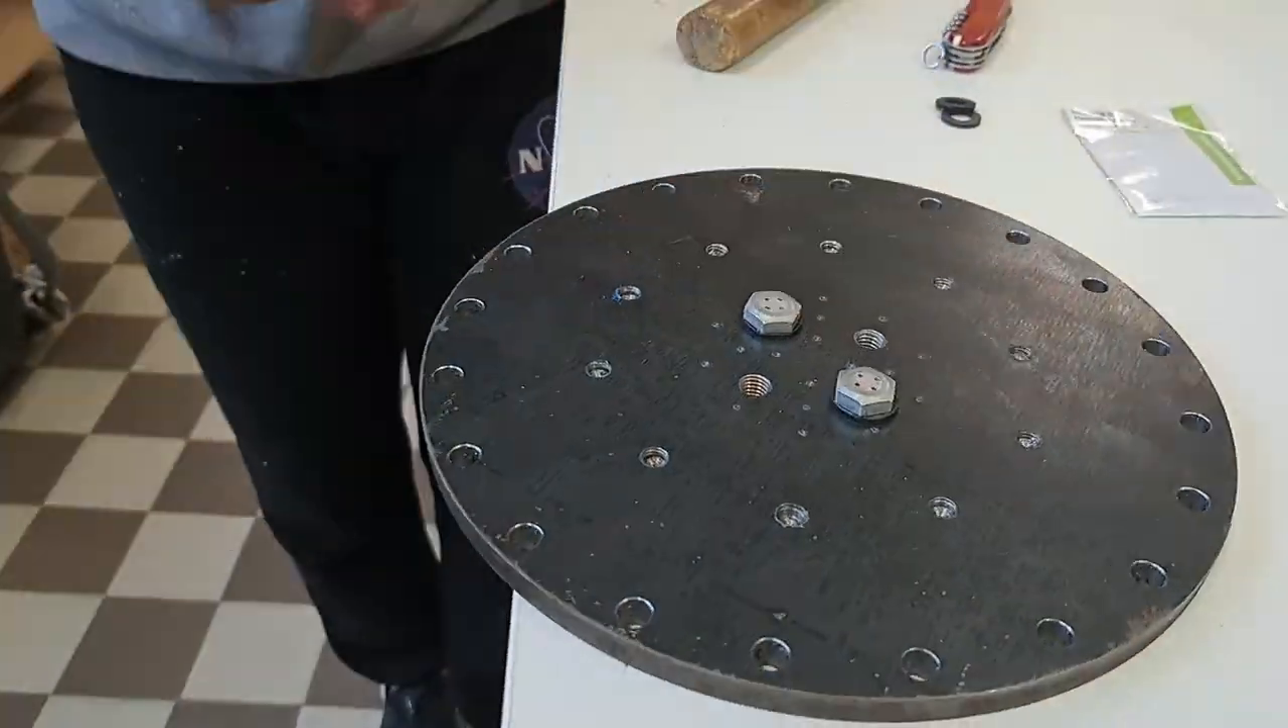We still have two more holes to do. Two bolts installed.